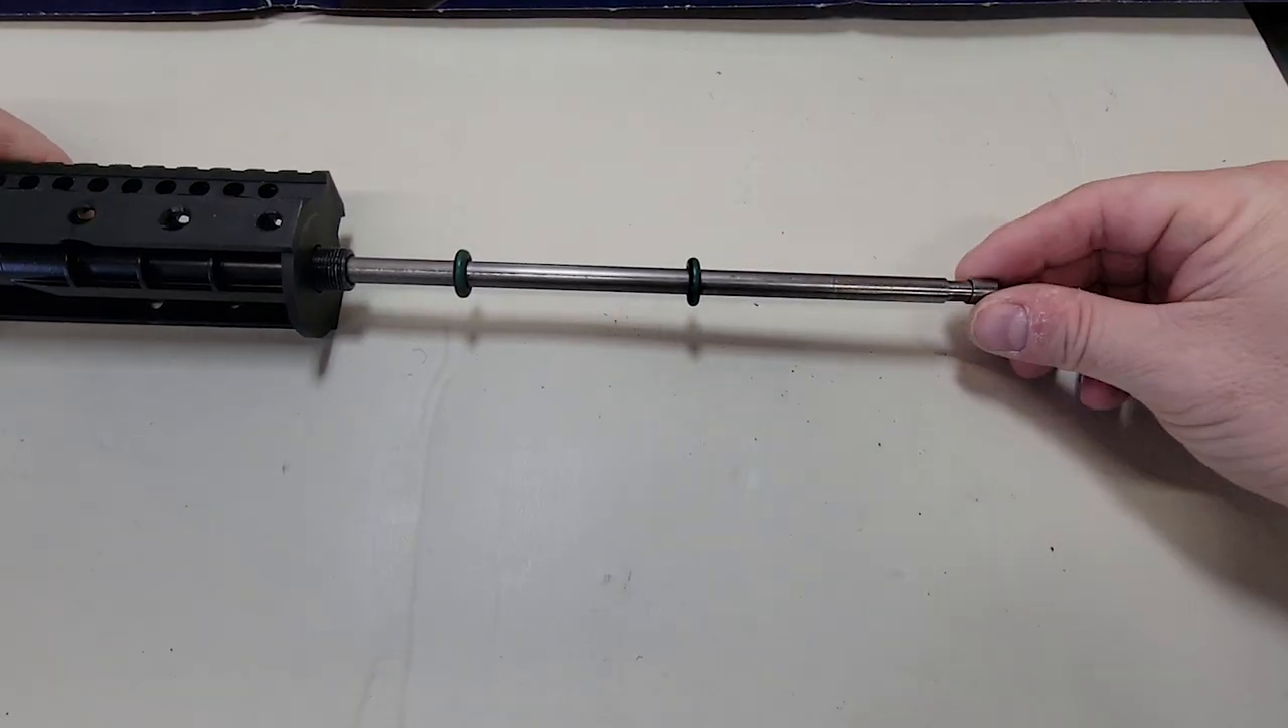So you can see I've used a couple O-rings in there.